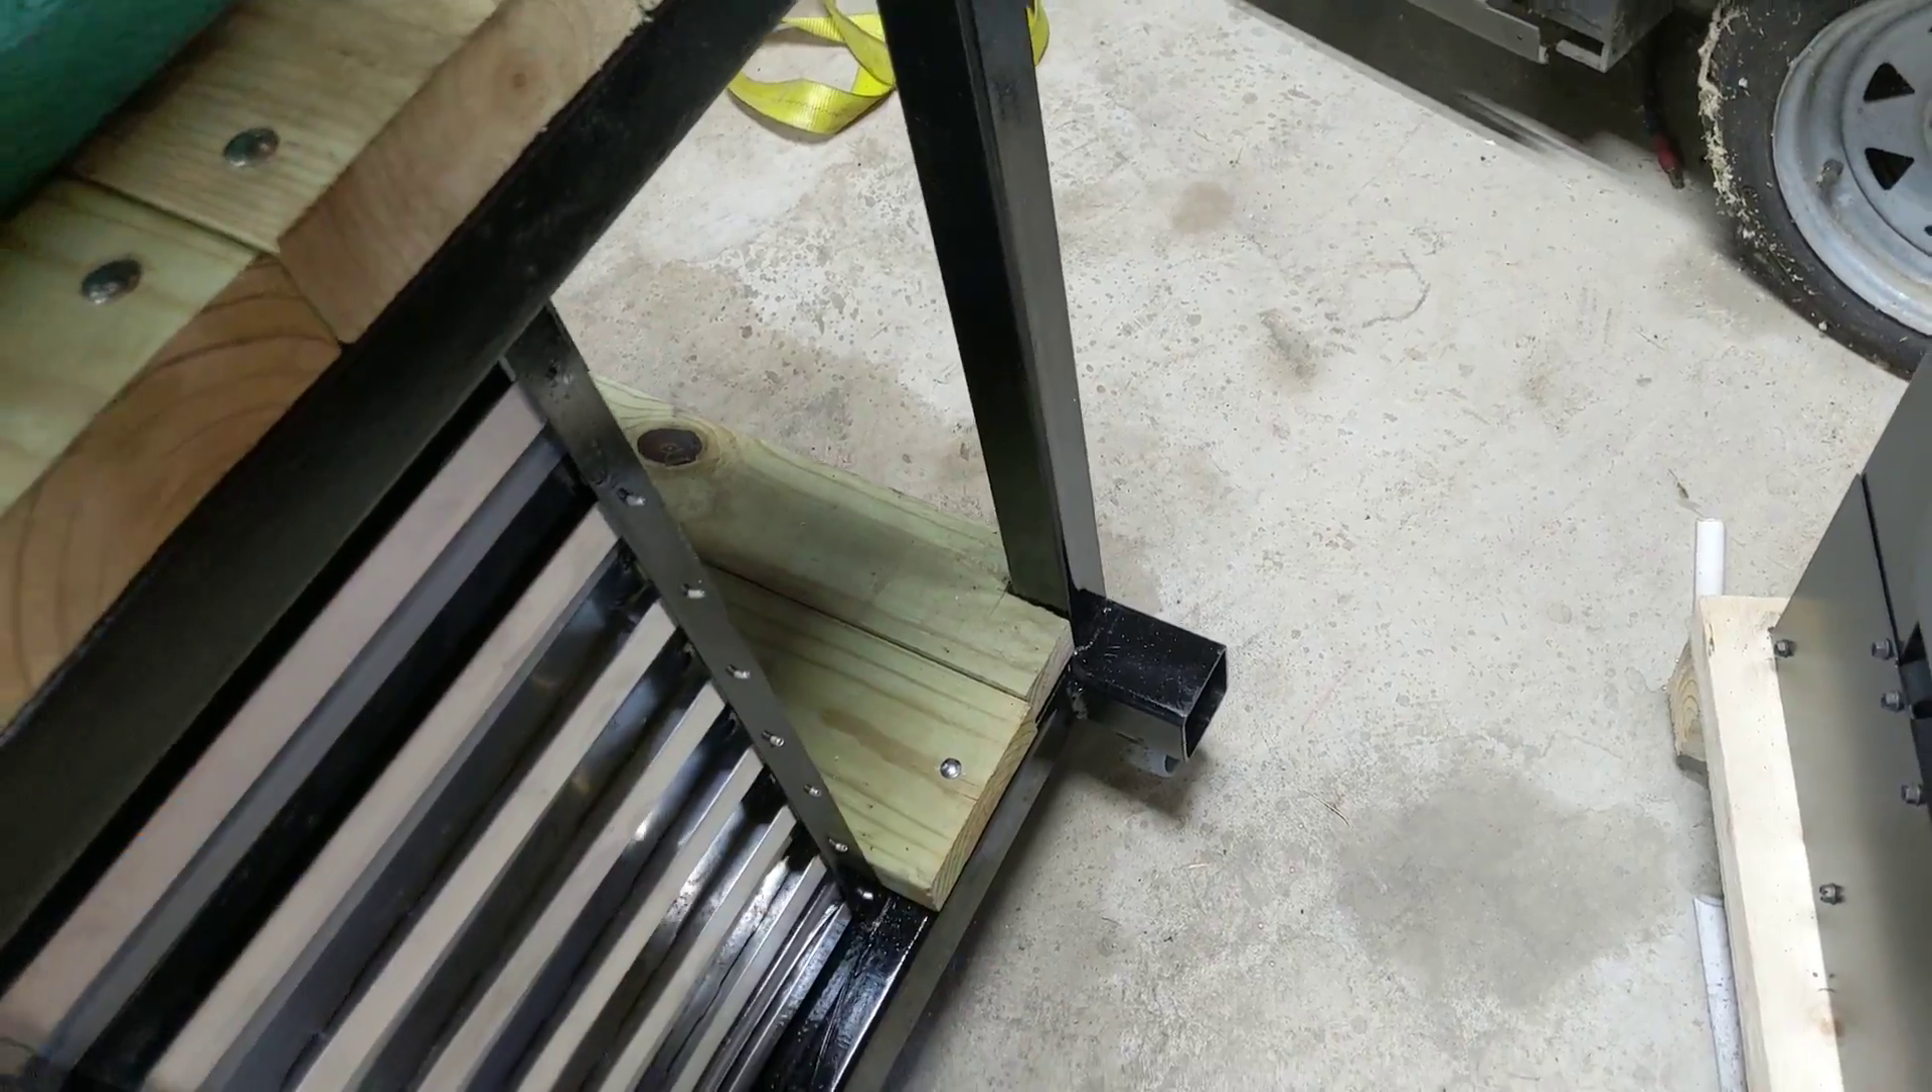I did put a little shelf back here That I might want to sit some heavier stuff on.